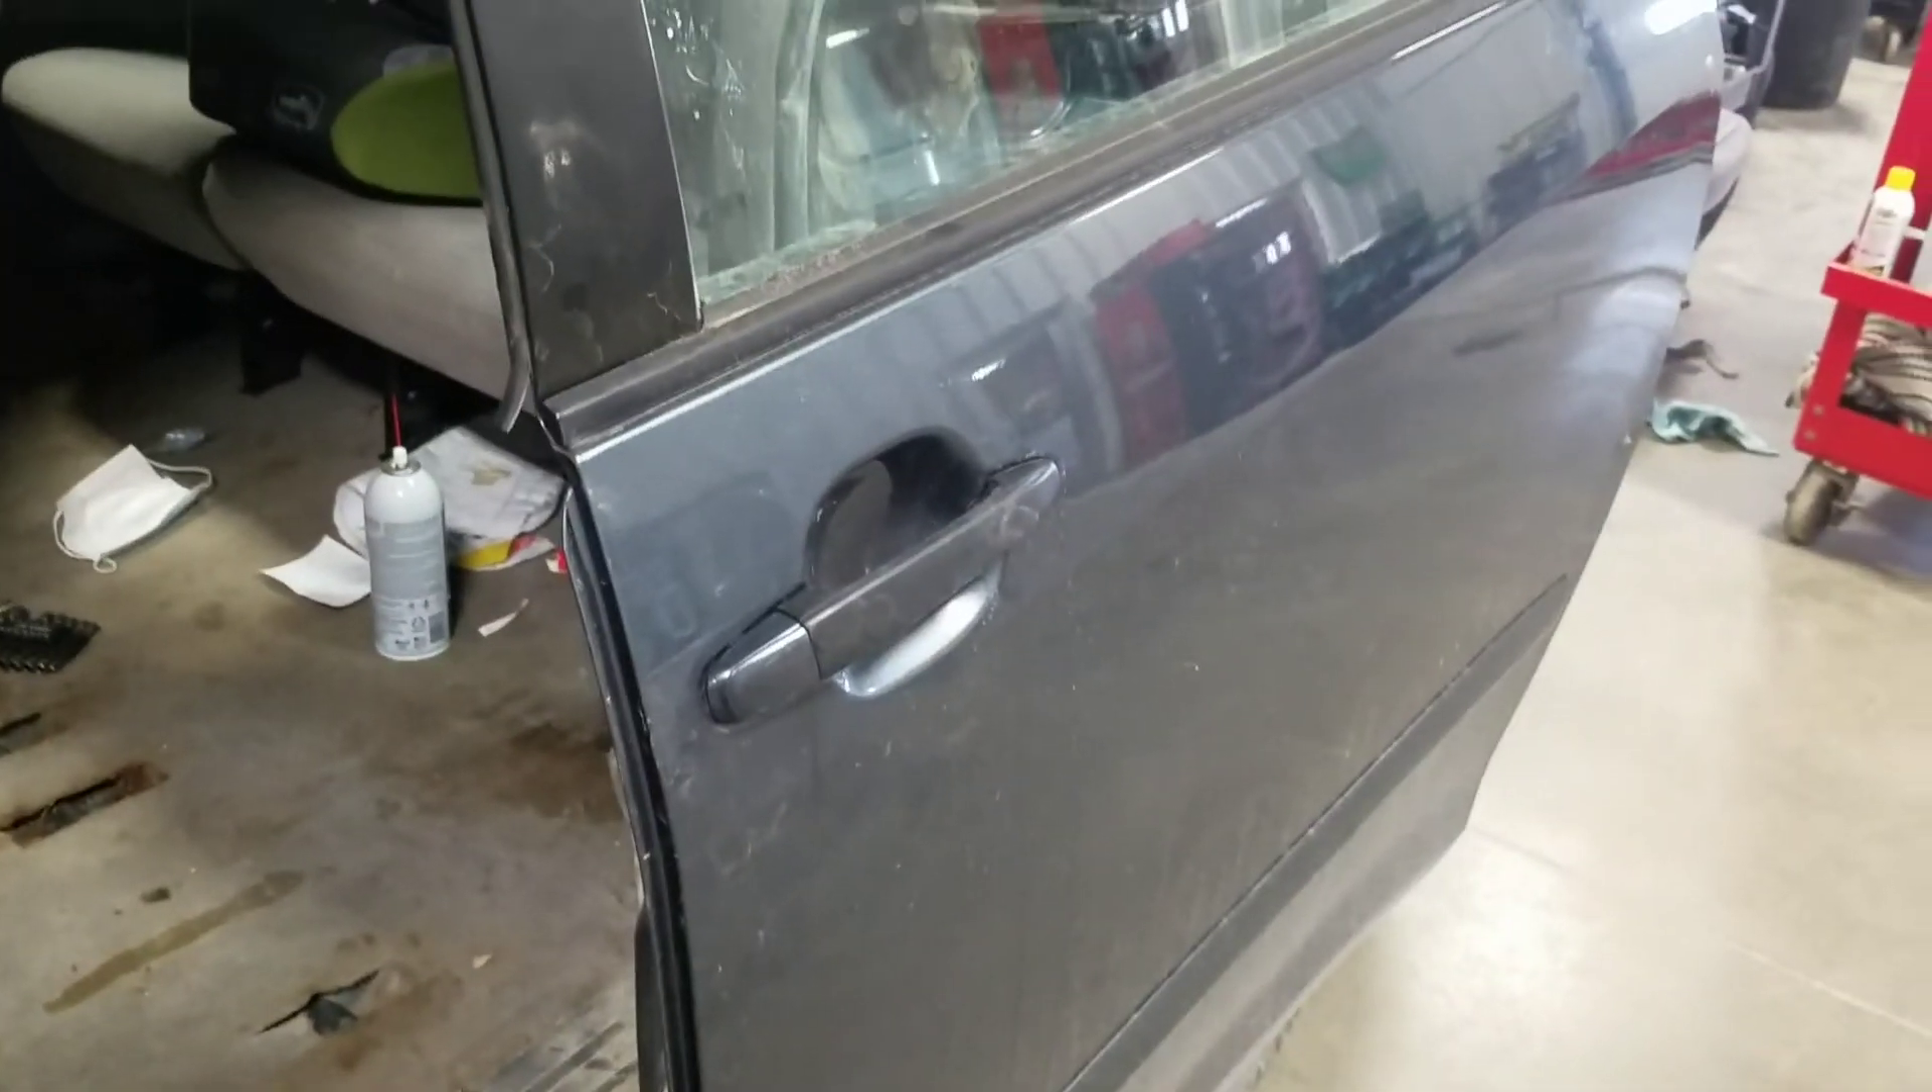Okay so we got finished, got it all assembled, got the new door handle on.